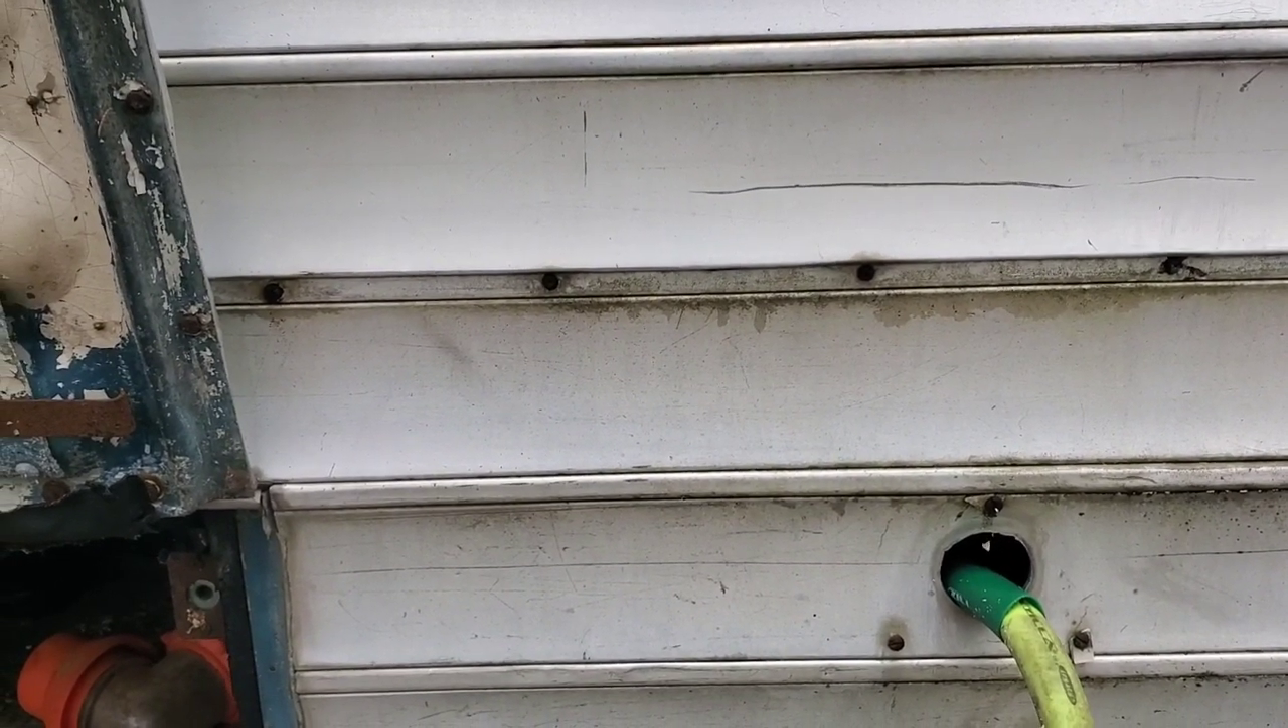I've got a hose going through the old vent before we change that up because I'm not gonna have a vent just coming right out the side of my bus.